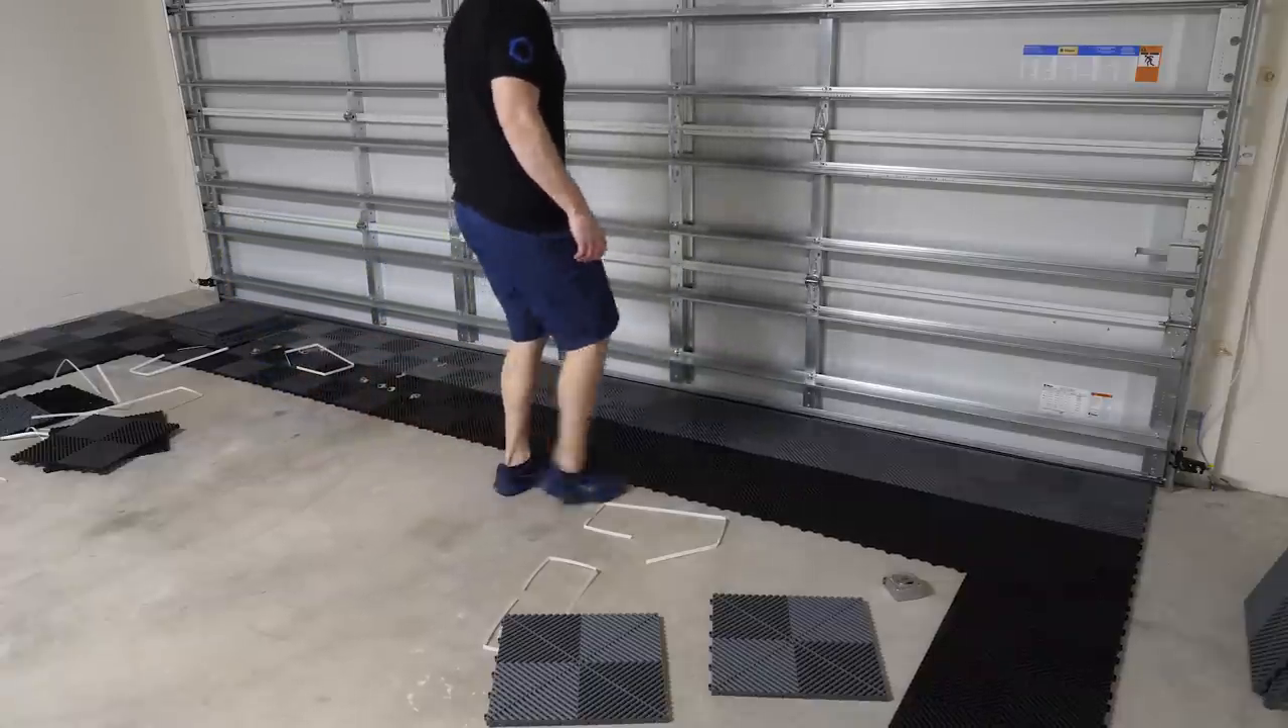We've laid out our edge piece all the way across.